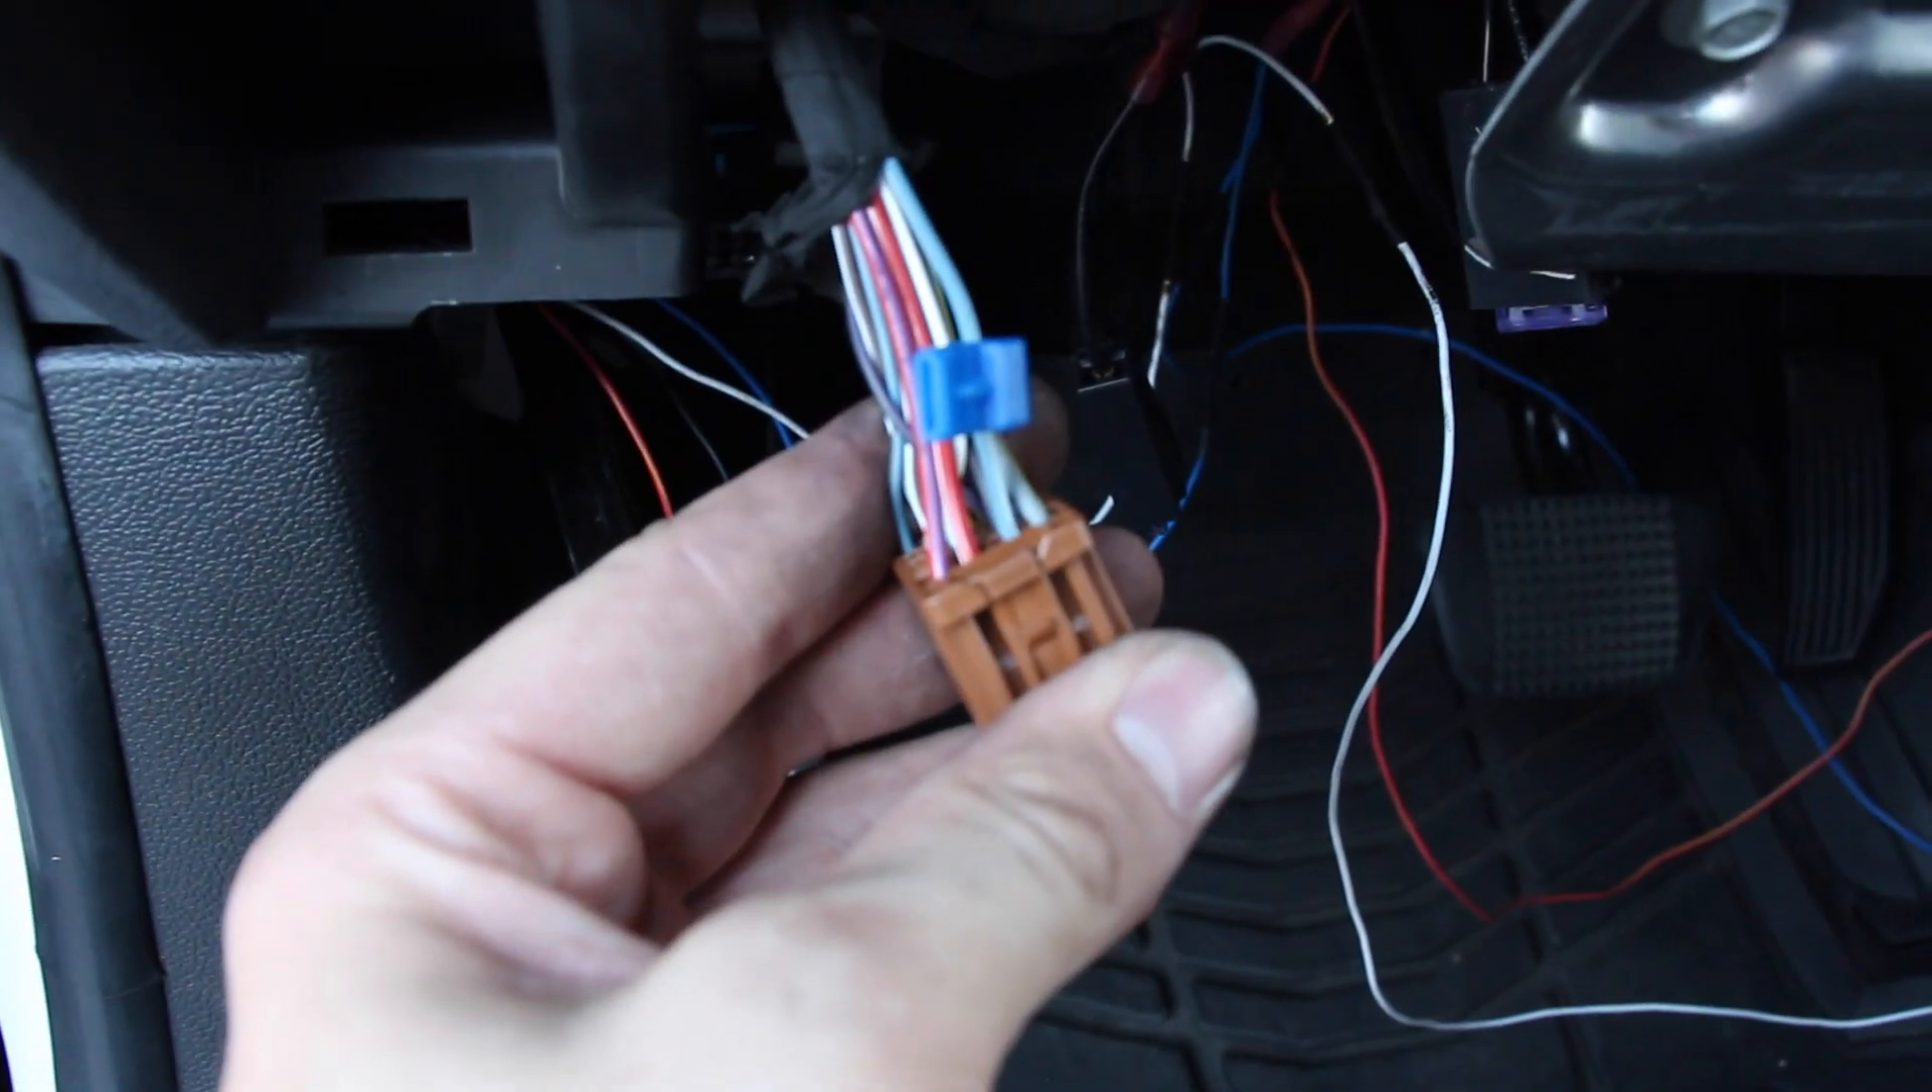The brown plug is the one pretty much in the middle, so I already have it unplugged.